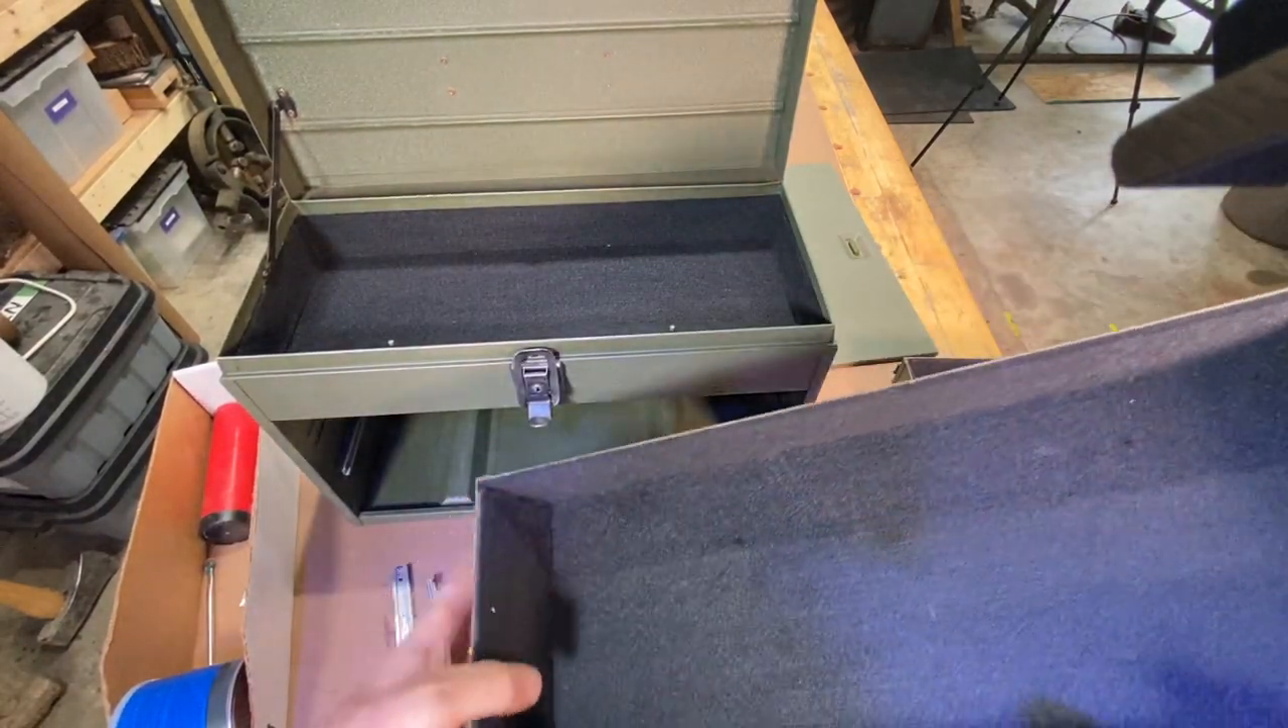Right I got all the felt in these drawers and it all came out just really nice.